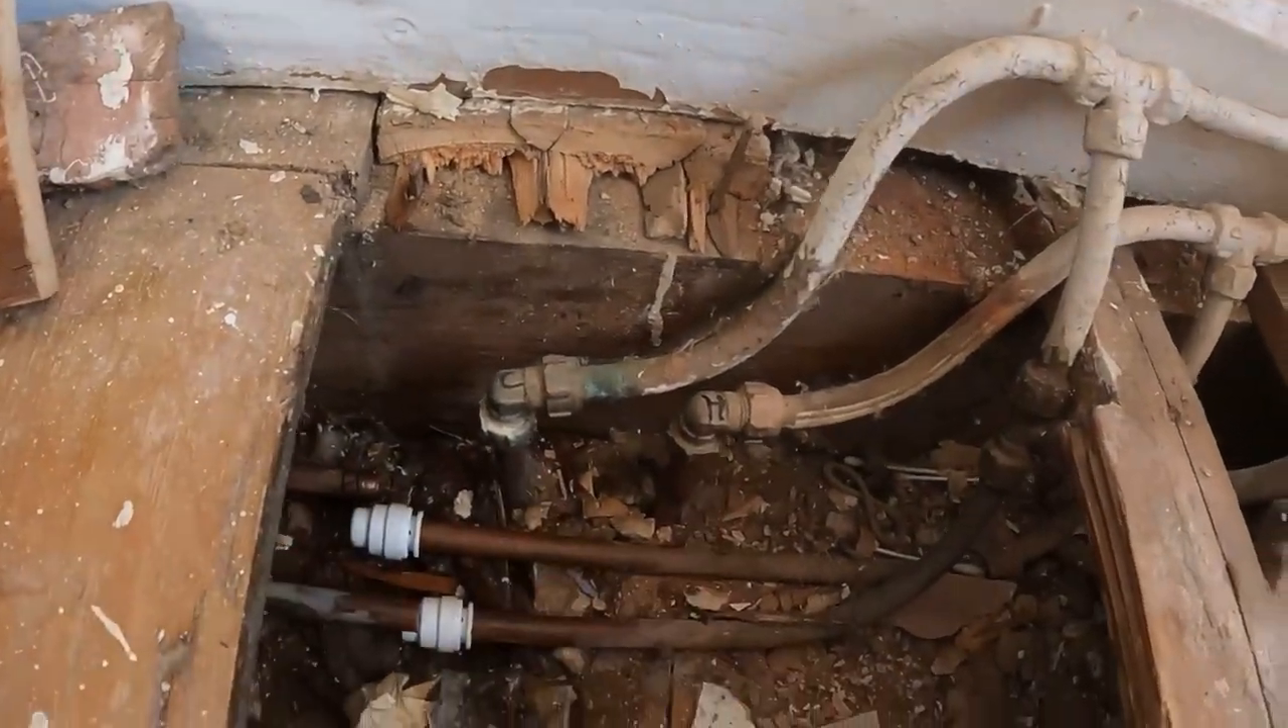We capped them two pipes off, turned the water back on.